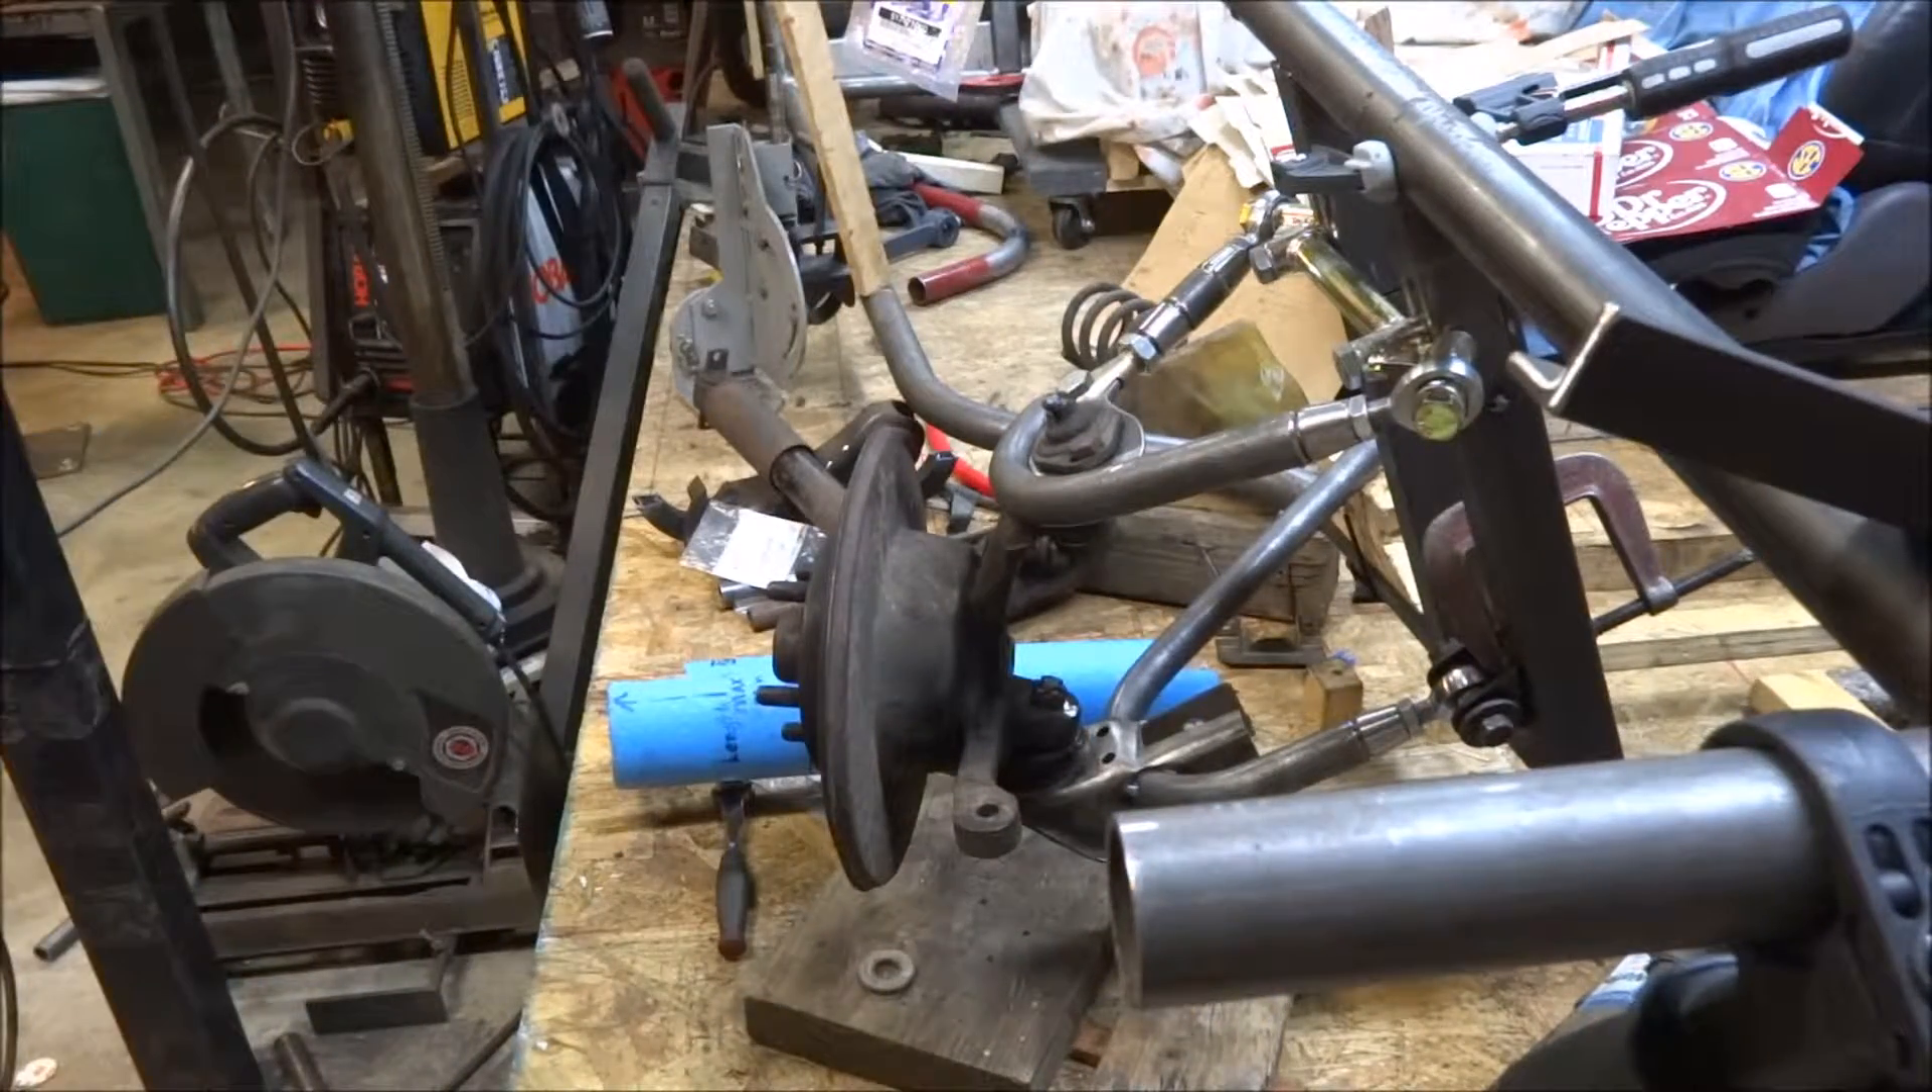One side of the front suspension mostly completed.